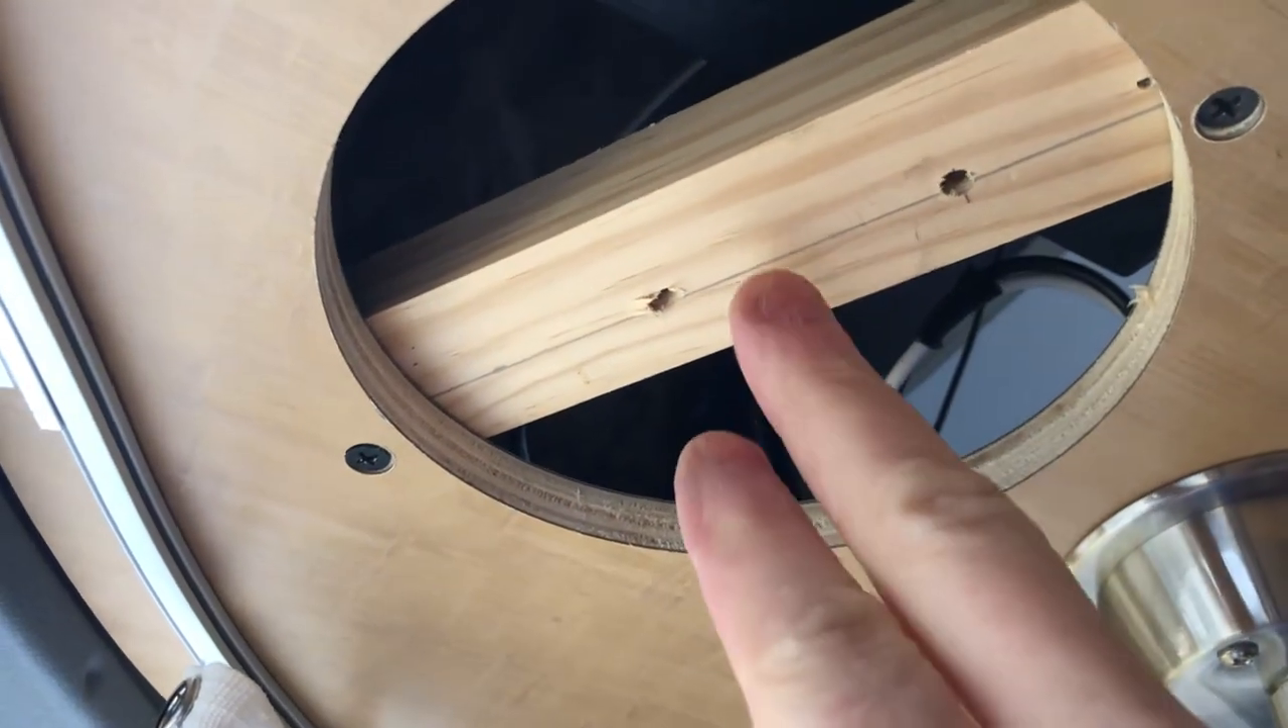I just countersunk a couple of drywall screws, put some scrap one by two in there.